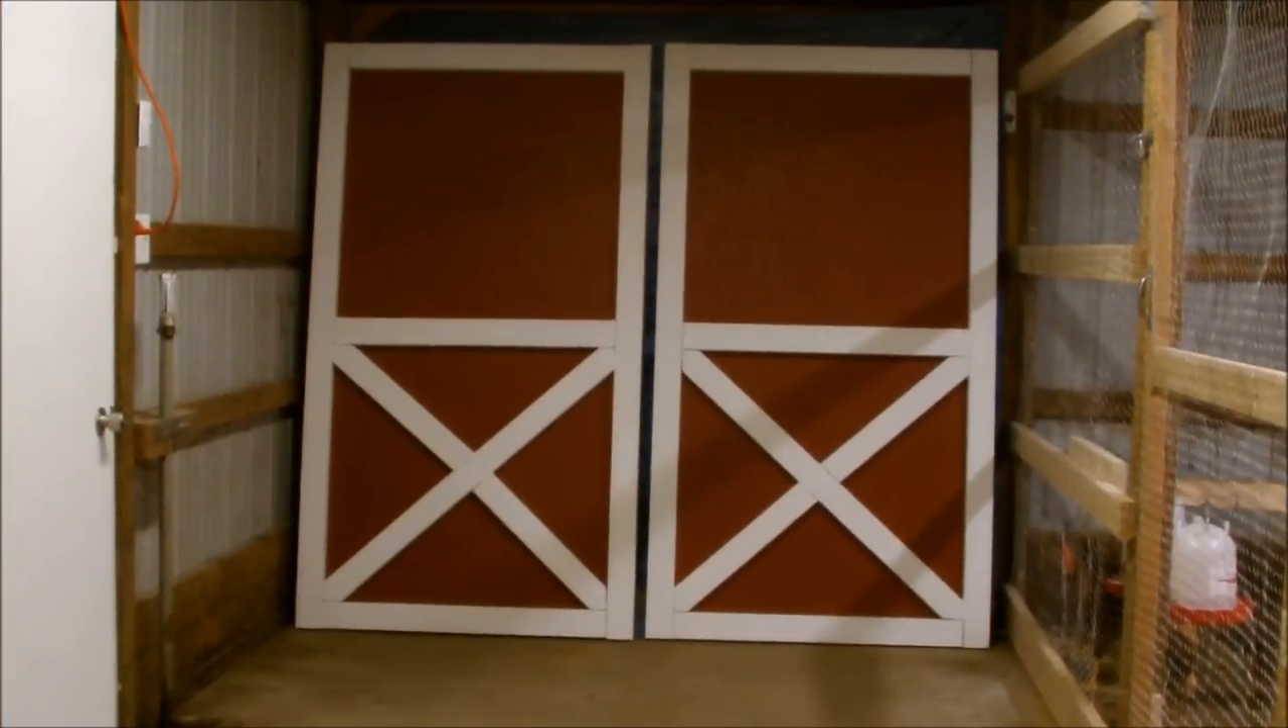The doors are done with construction wise.